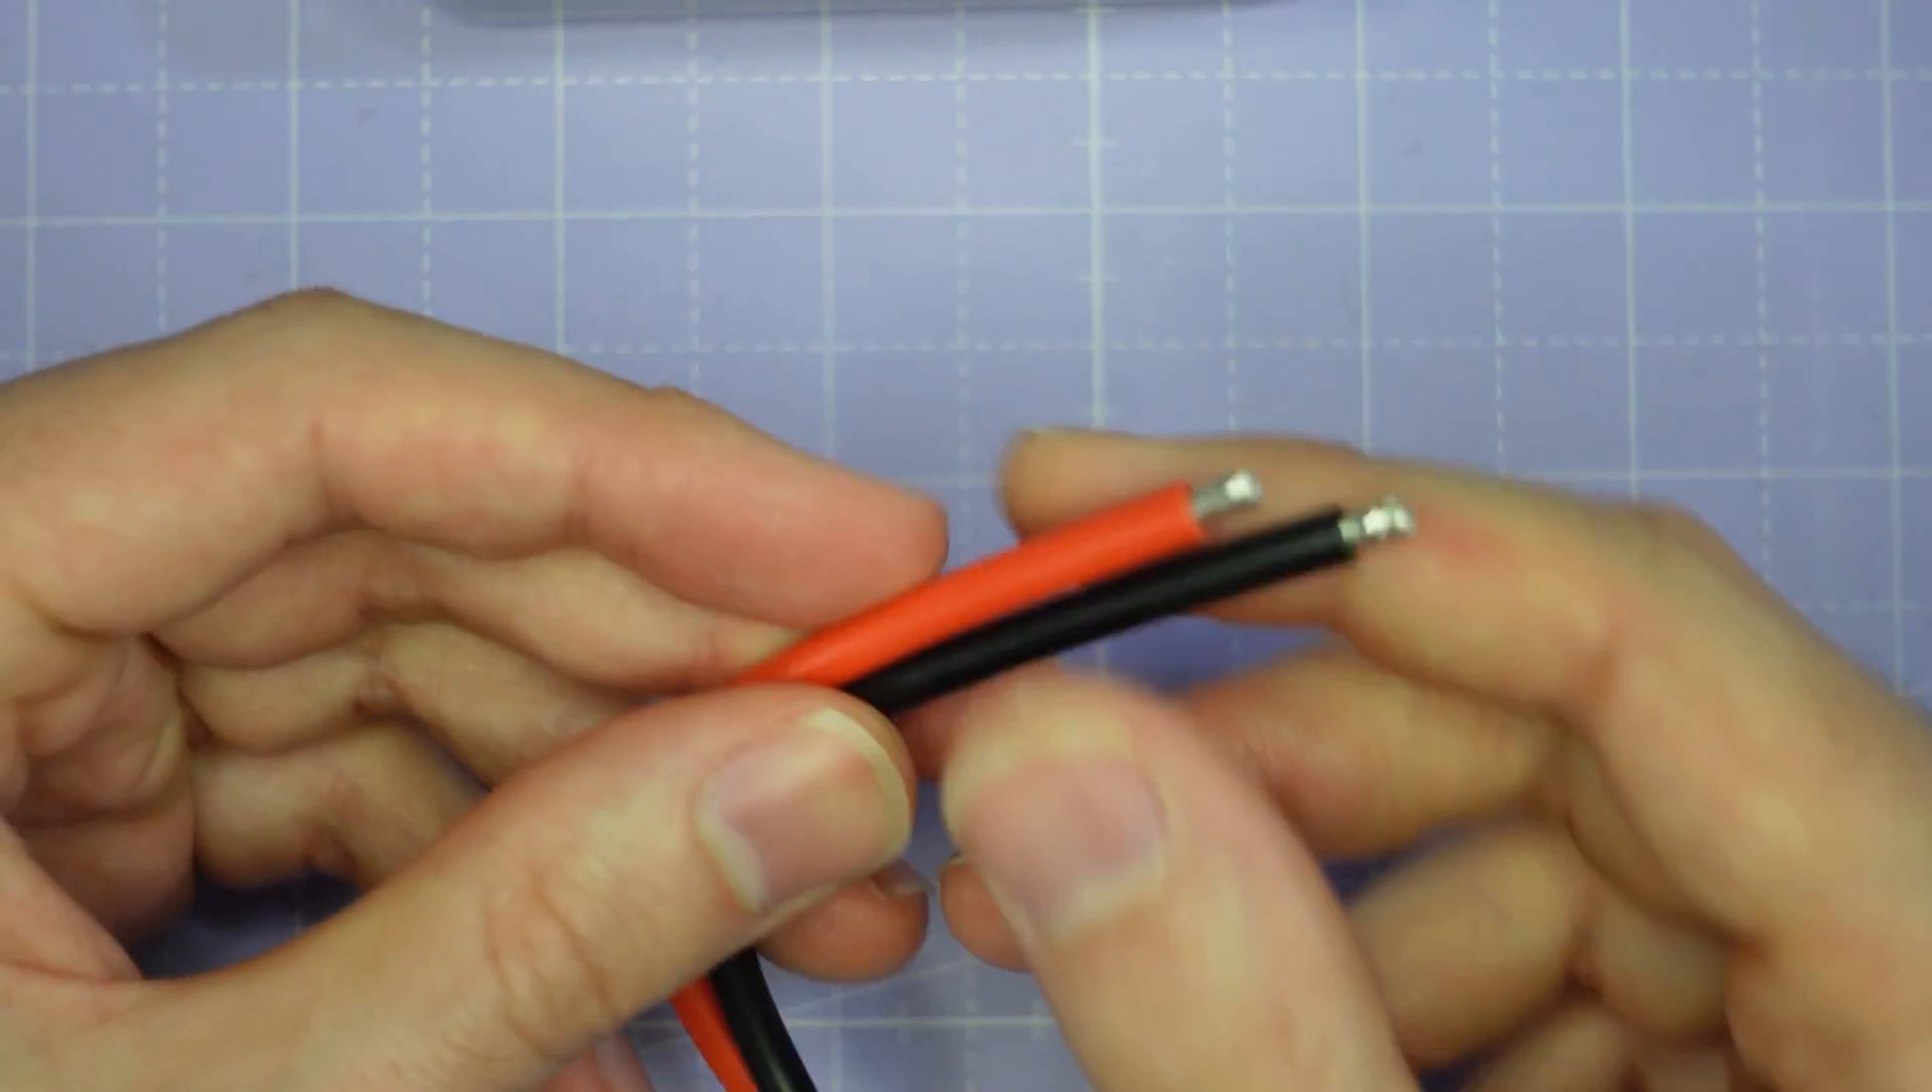The ends are nicely tinned ready to solder onto the ESC but it hasn't been soldered for you at the factory.